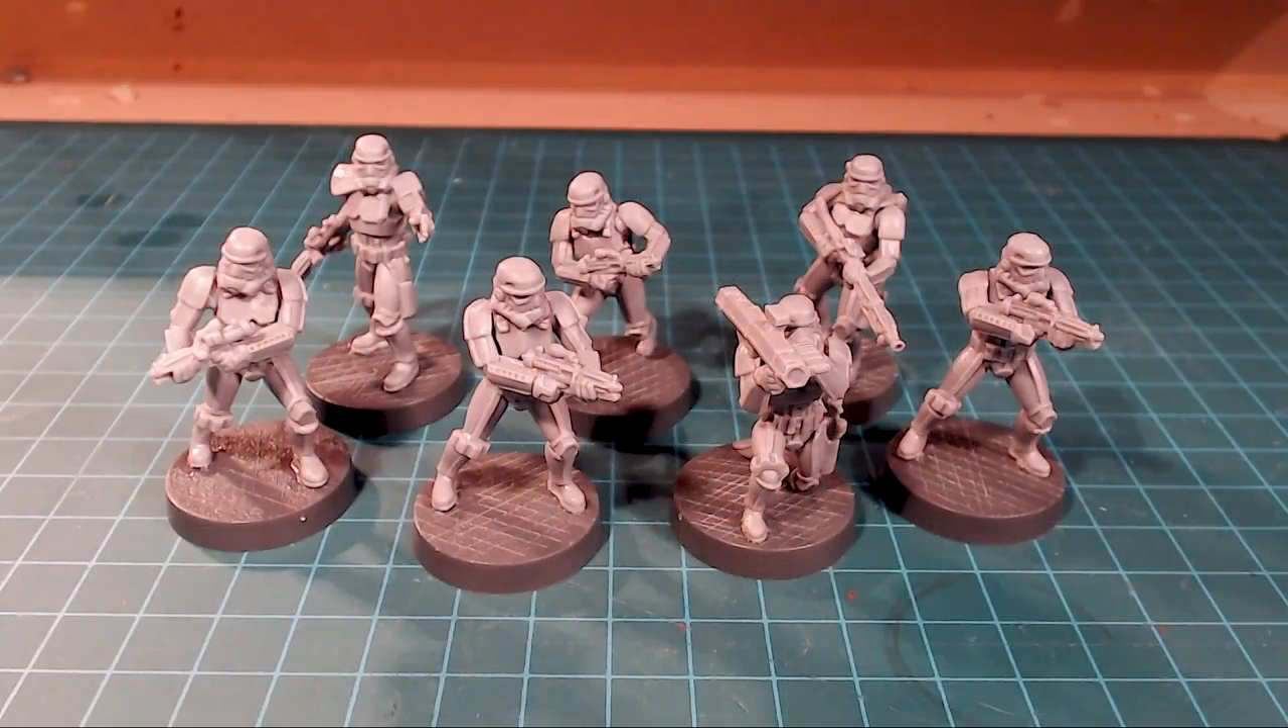Okay, we've got our seven troopers all assembled up here.